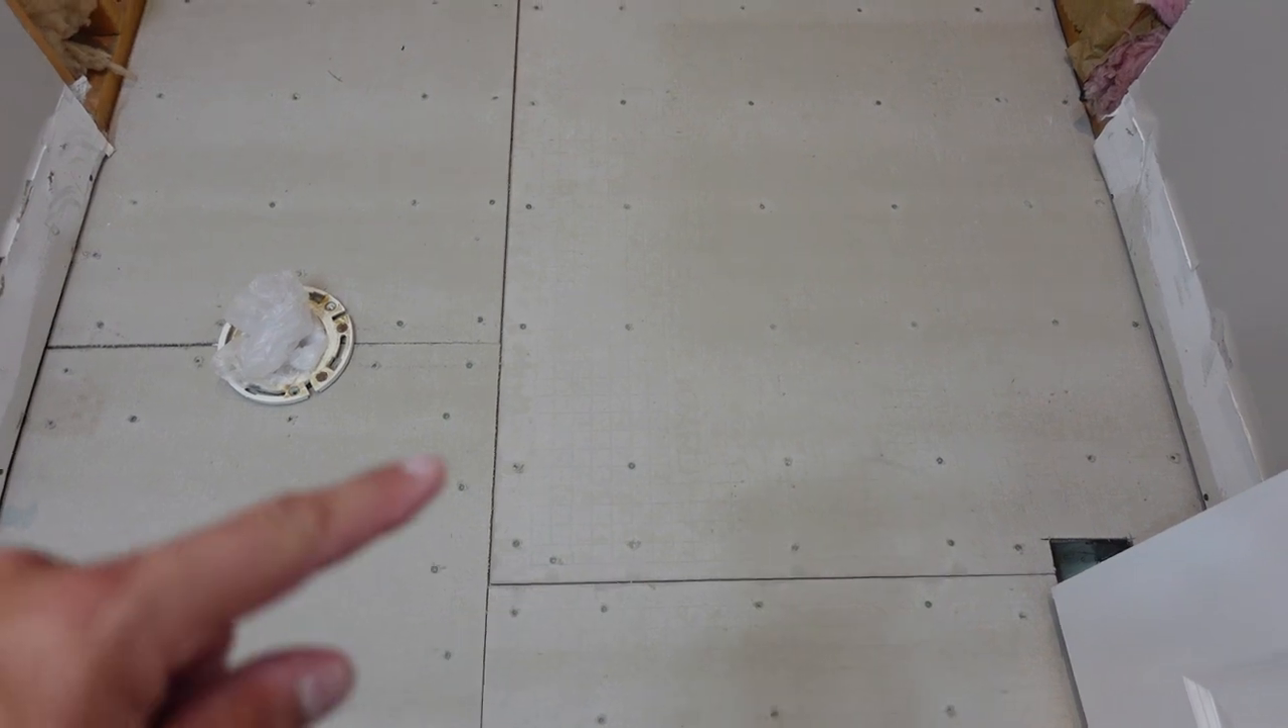The backer board is down and as you can see i staggered the edges that way there's no weak spots.